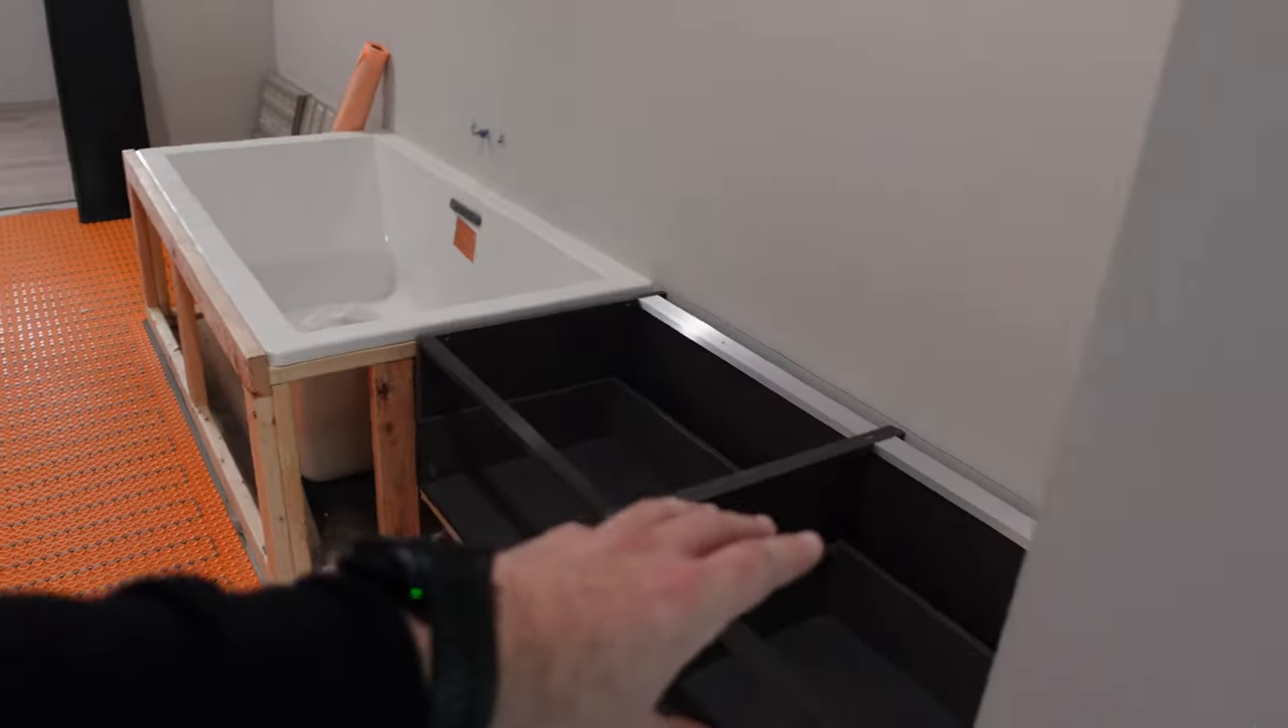But first you'll see we've got our cabinets starting to go in that go on the side of the tub.